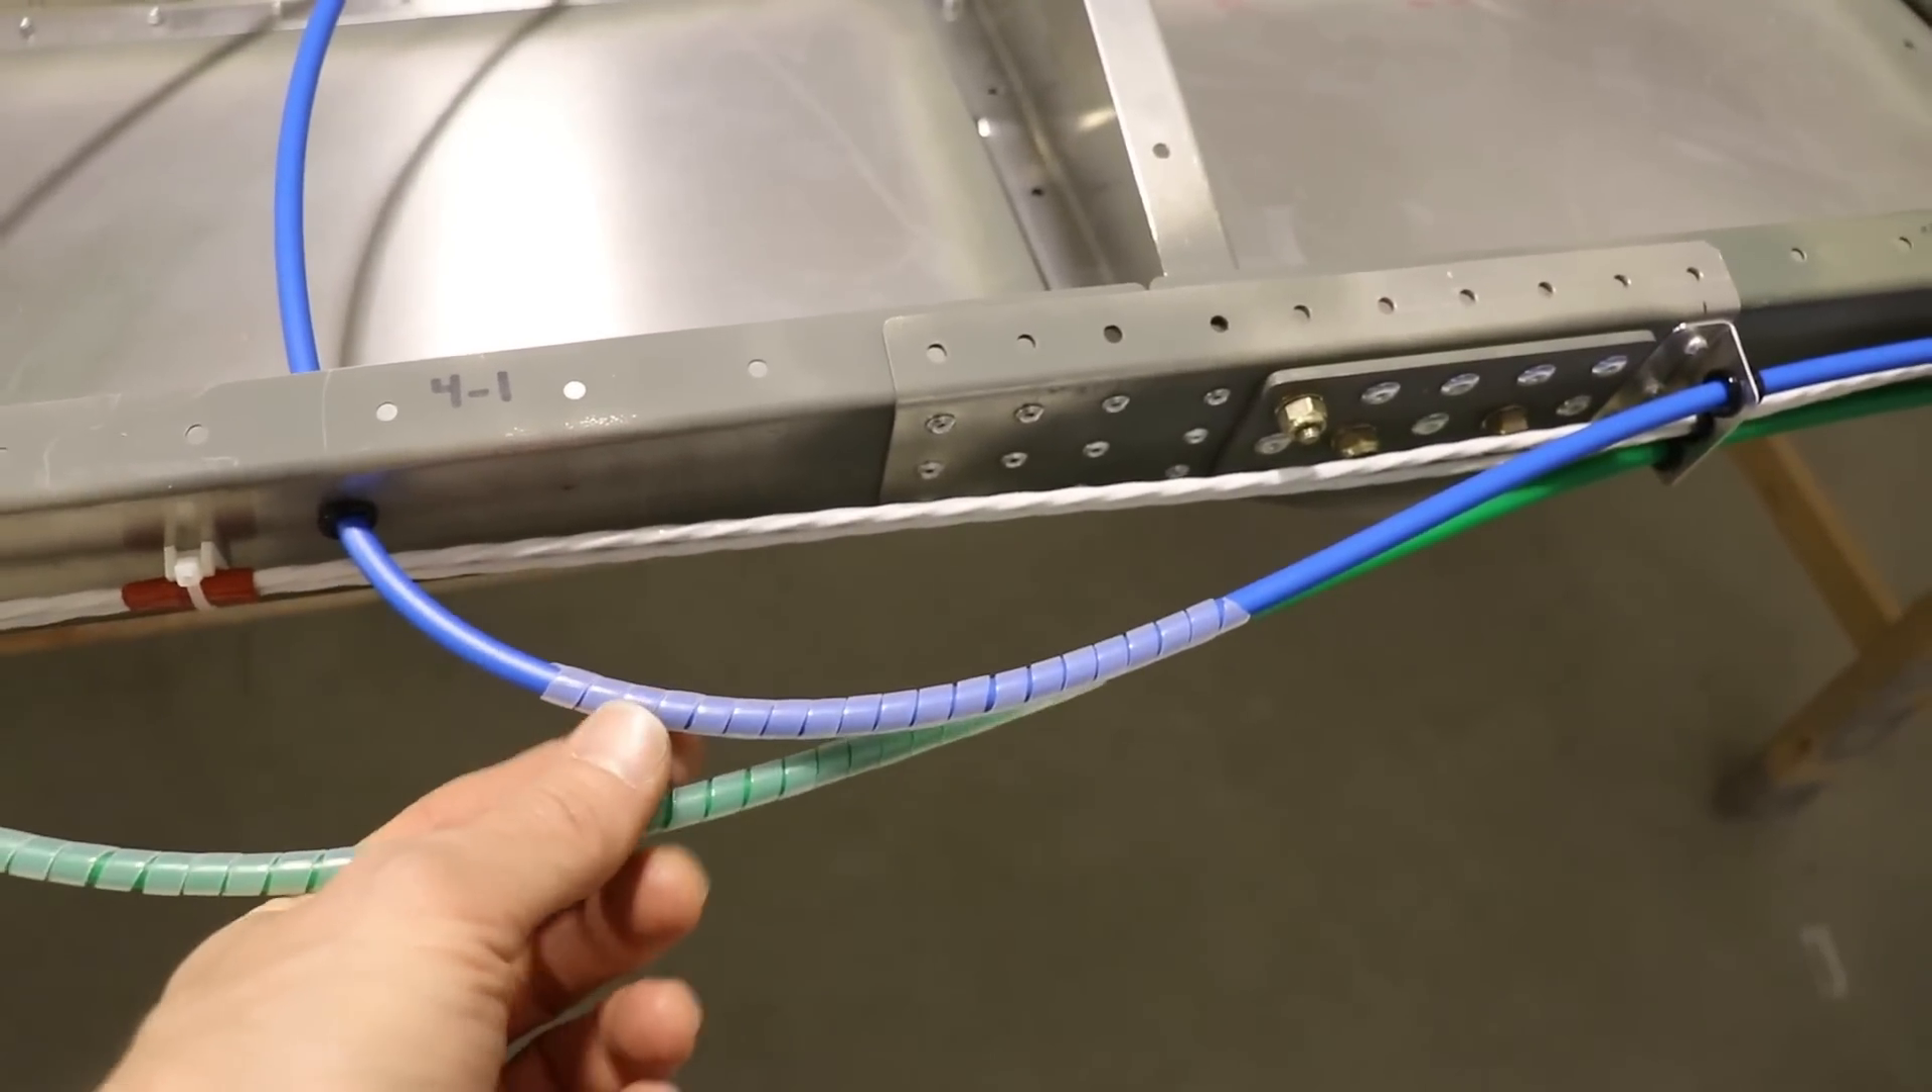Everything is secured to the spar and I put this plastic spiral wrap on the tubes just because you know these two could vibrate or something and sort of rub on the trailing edge skin.